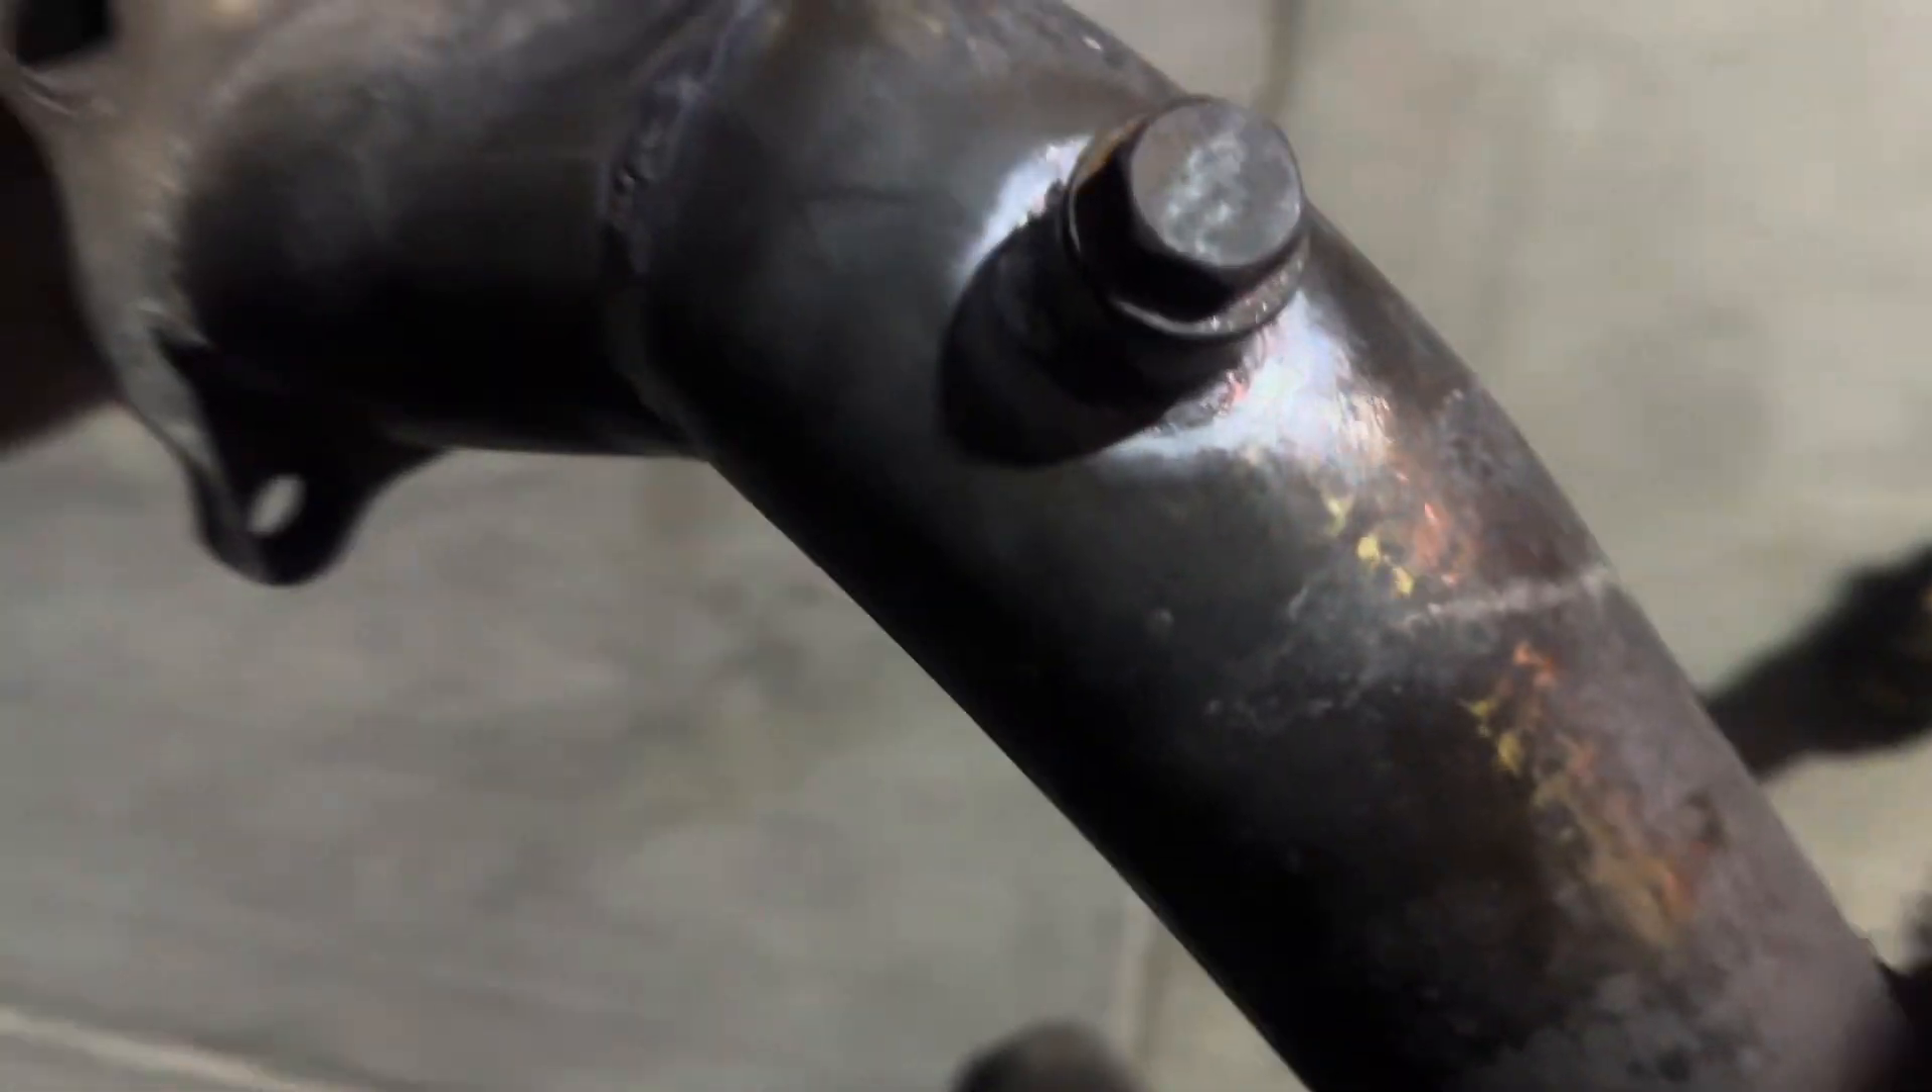There's the weld fixings and the beautiful bung welded on.